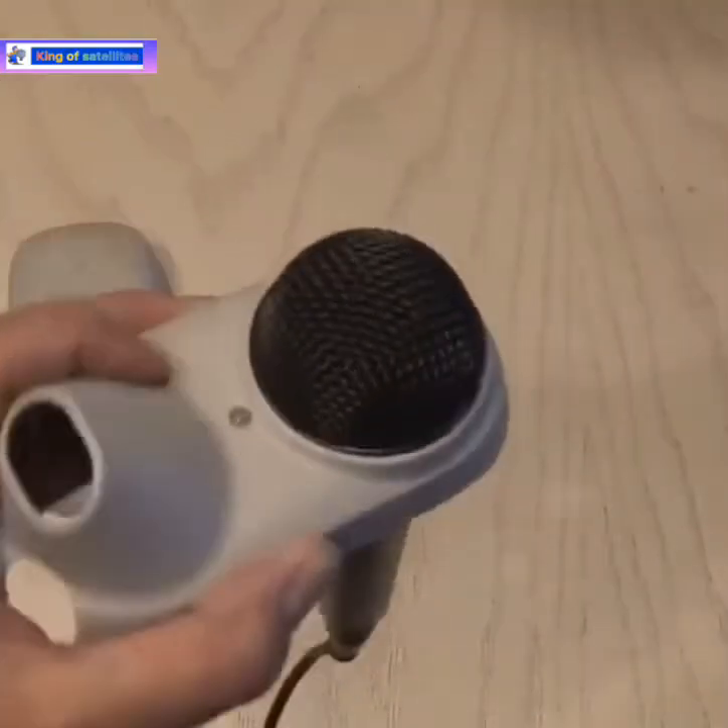Wow, this mic fit perfectly inside the LNB housing.